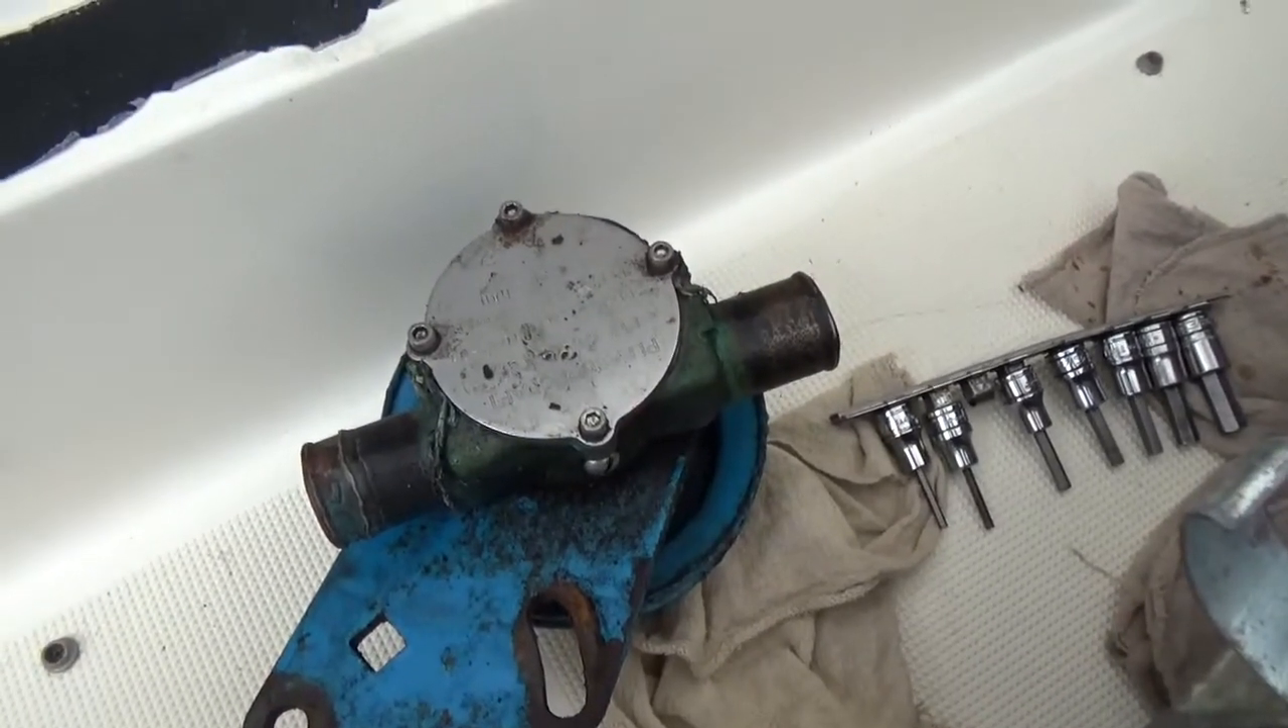Okay so the starboard raw water pump is off.